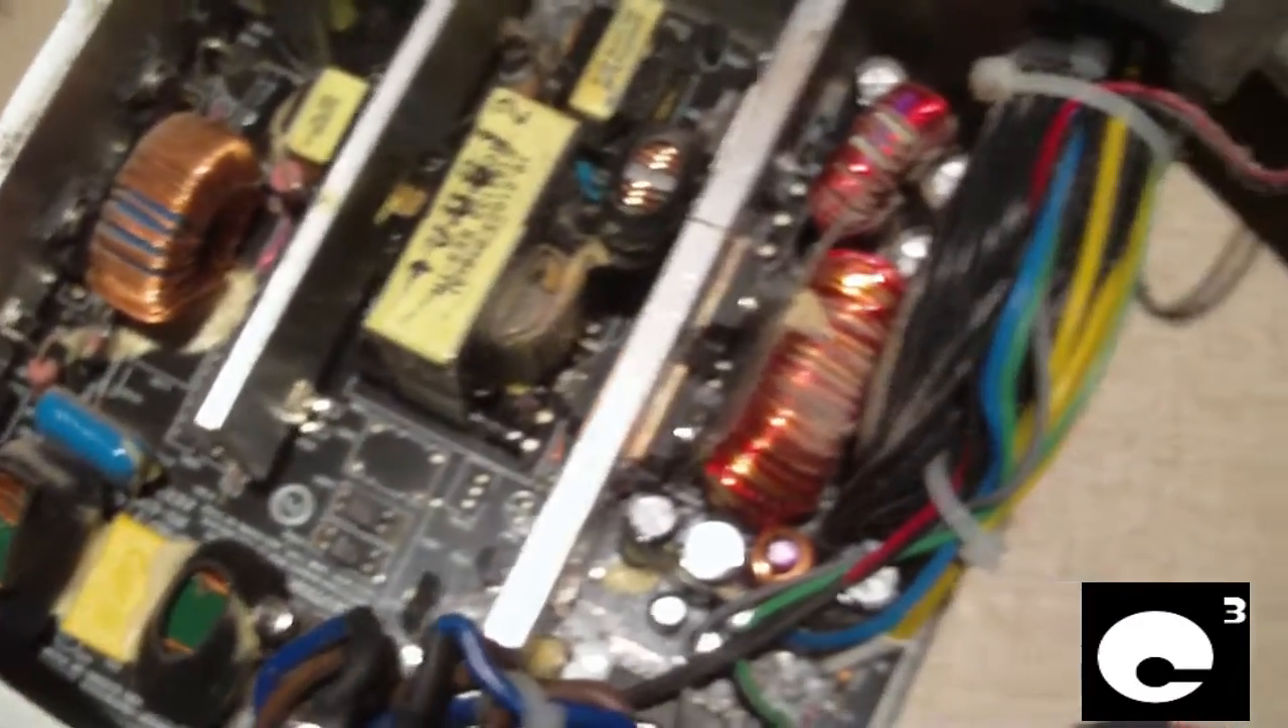Okay, I got the cover taken off, and here's how the inside of the unit looks.